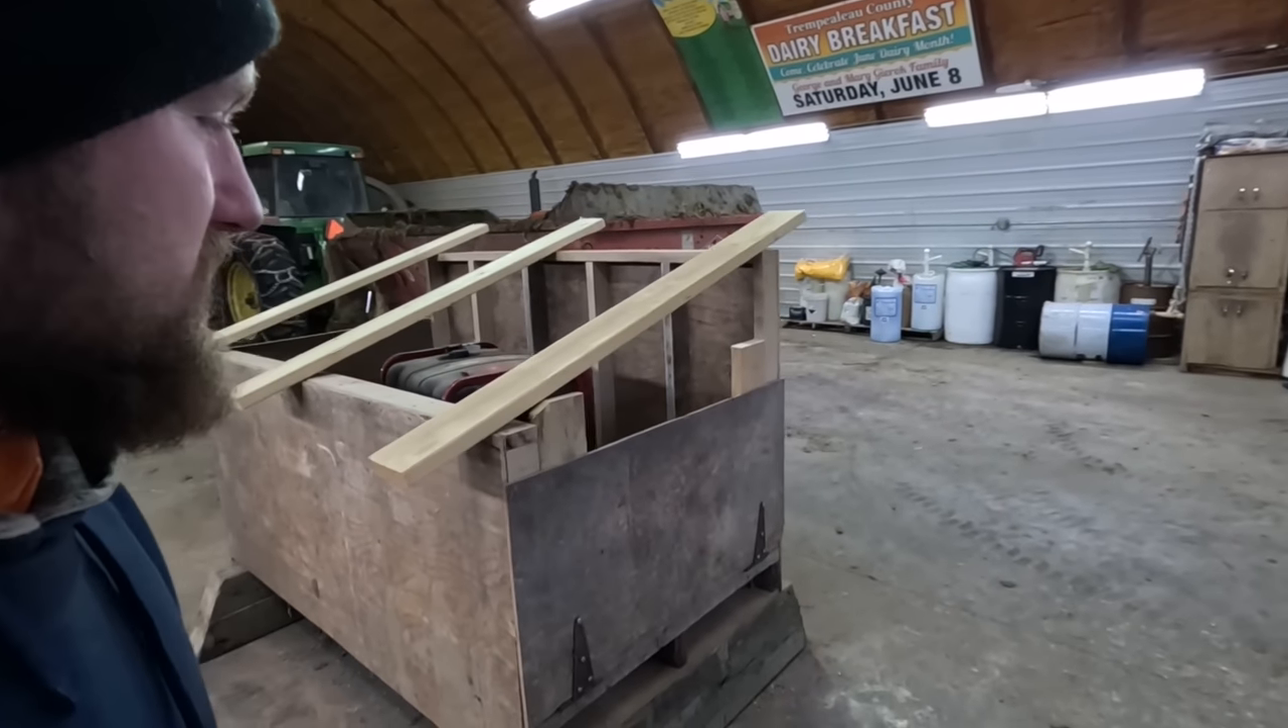All right, so we've been at it for most of the afternoon and here's the entire structure with the walls up.